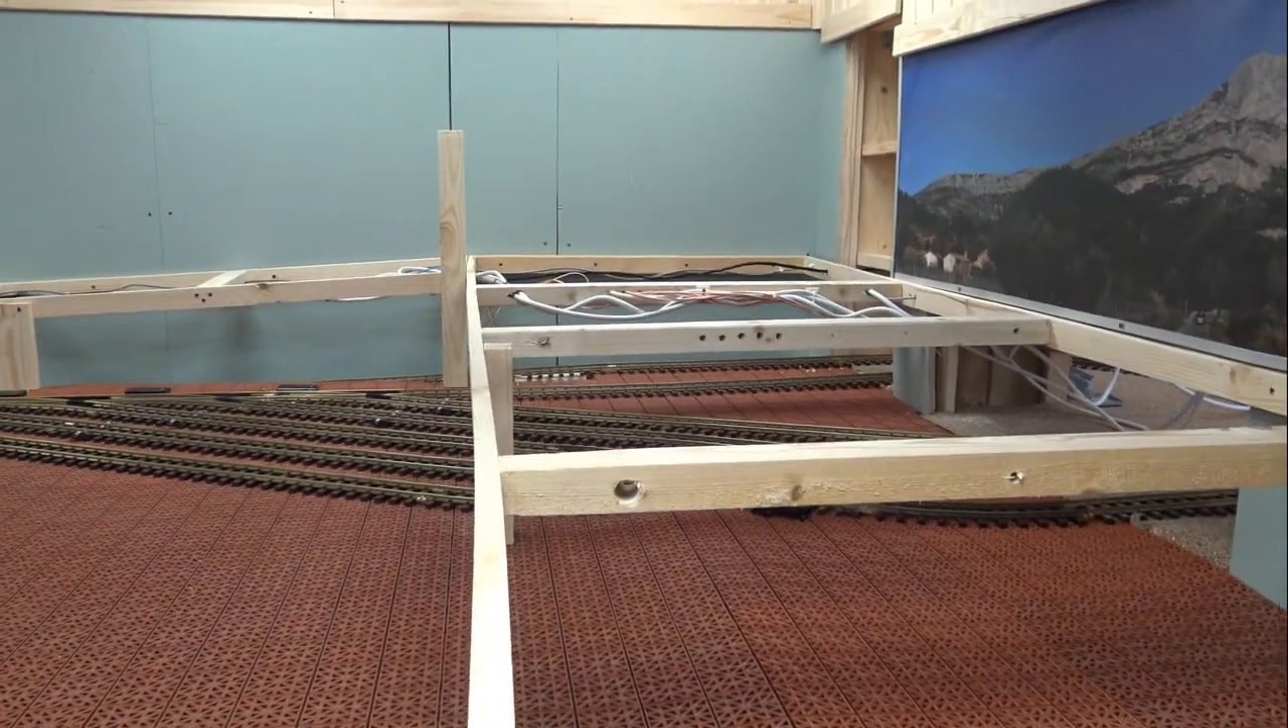Donc le cadre est en place.